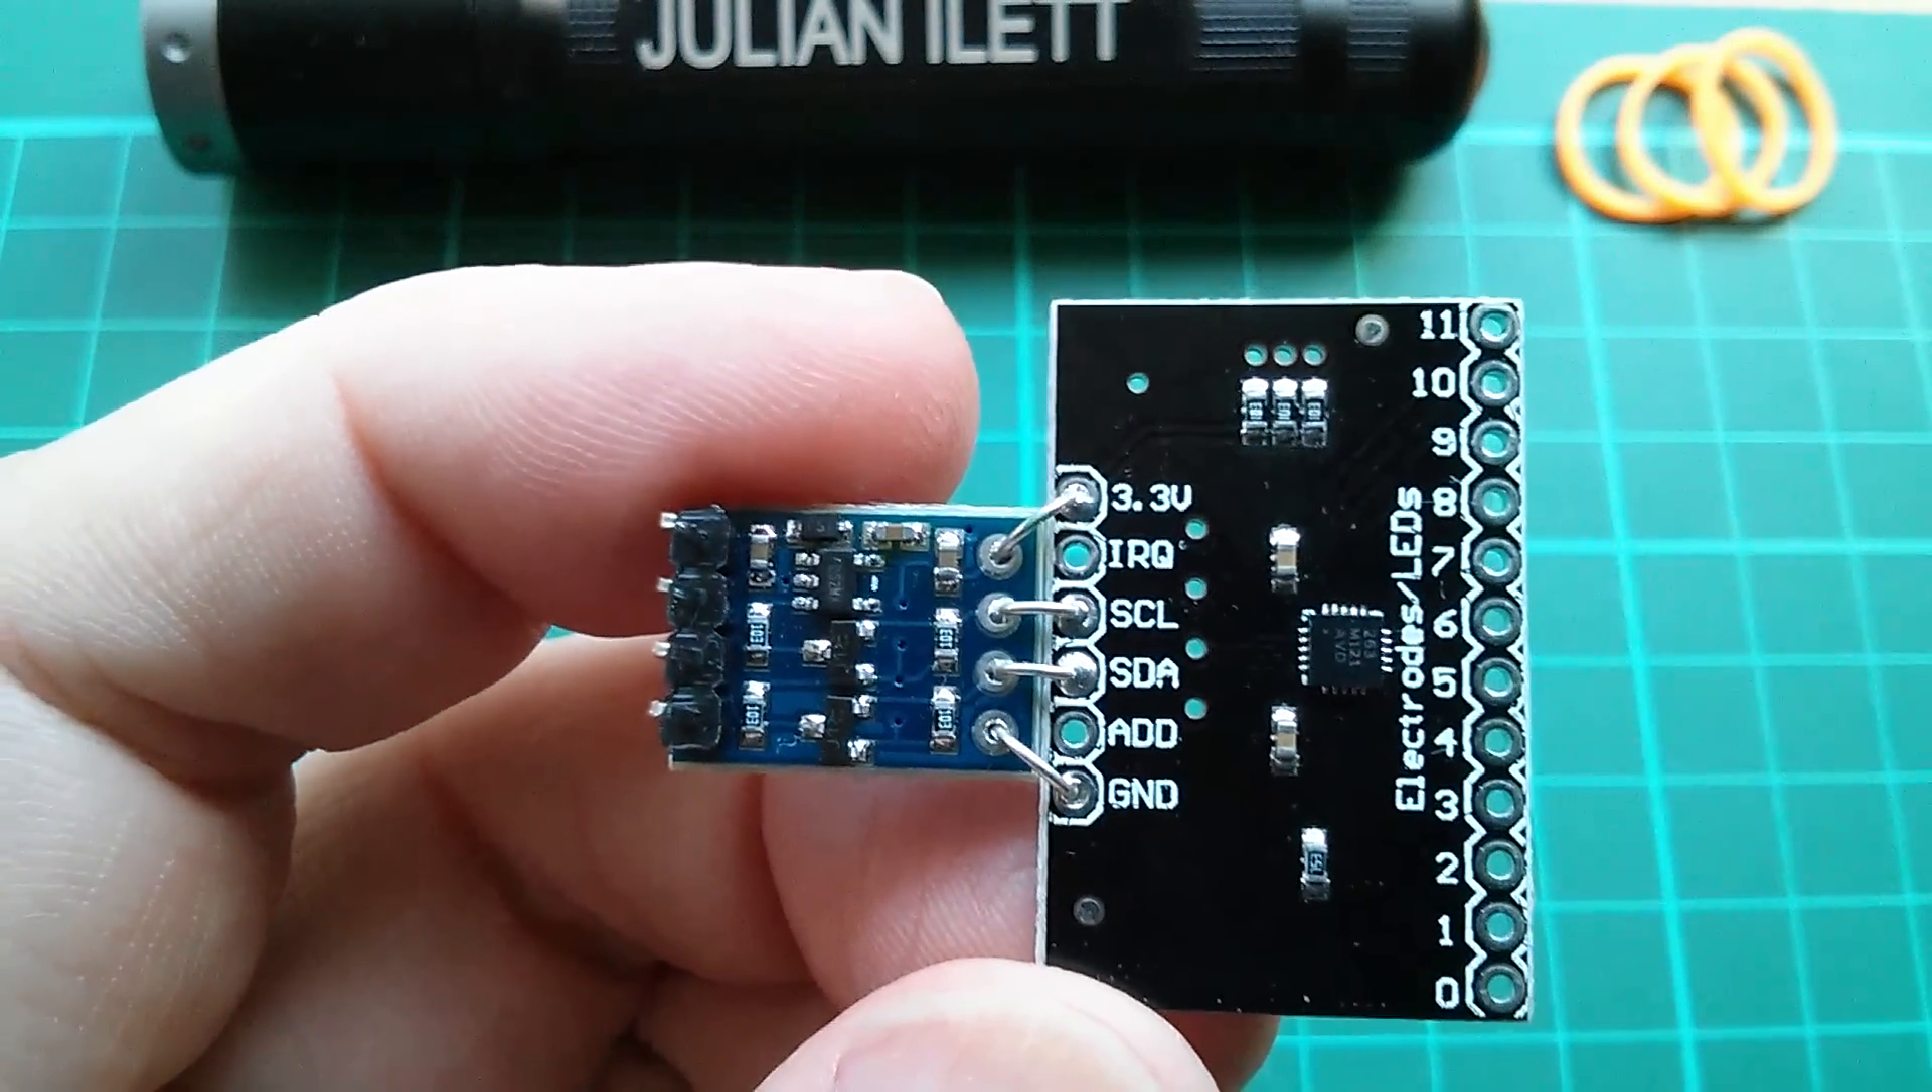So that's the touch sensor module hardwired to the level converter with little wire links and I've put Dupont pins onto the A side because that's going to connect to the Arduino.